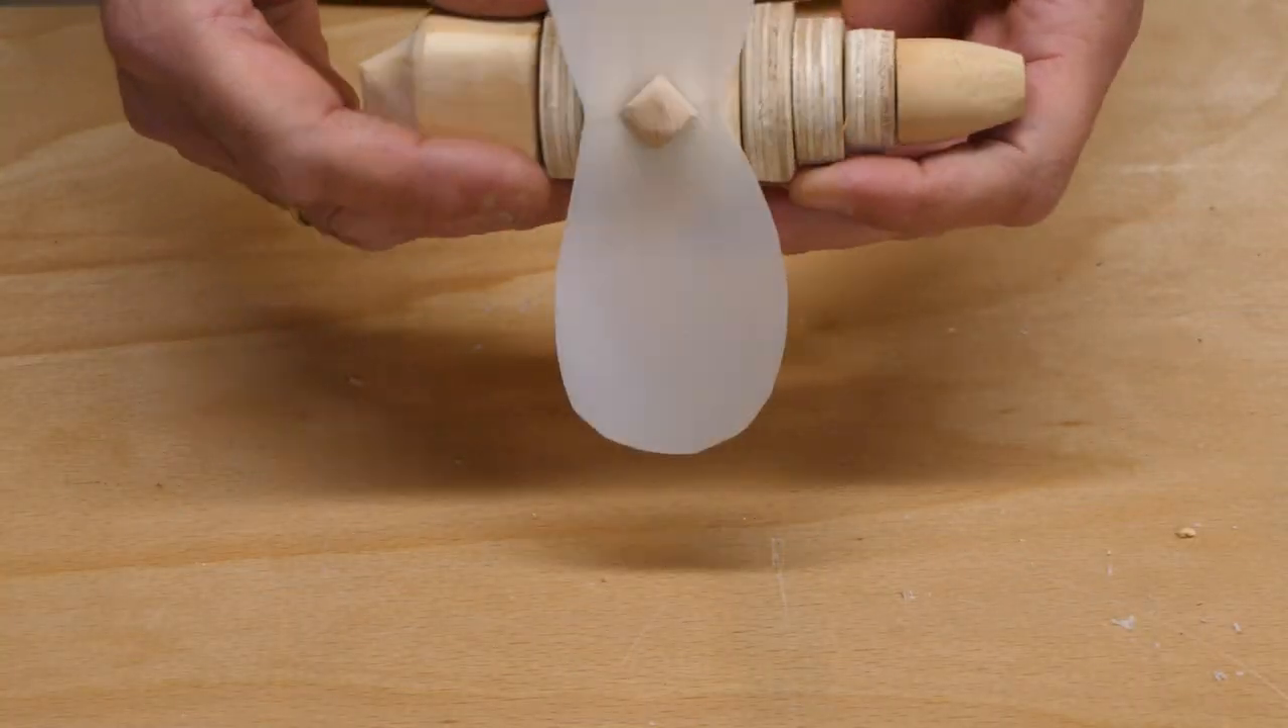We've got our bee with its wings attached.